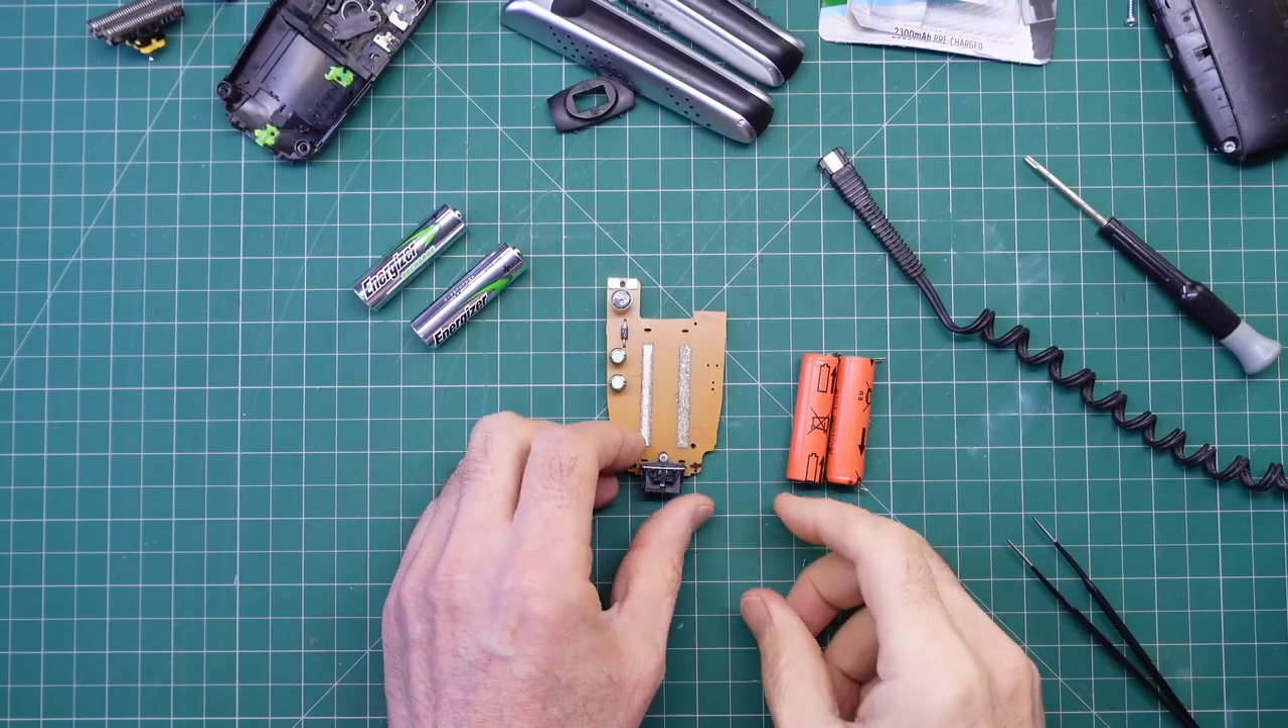So here we are back at the bench with the two cells removed.